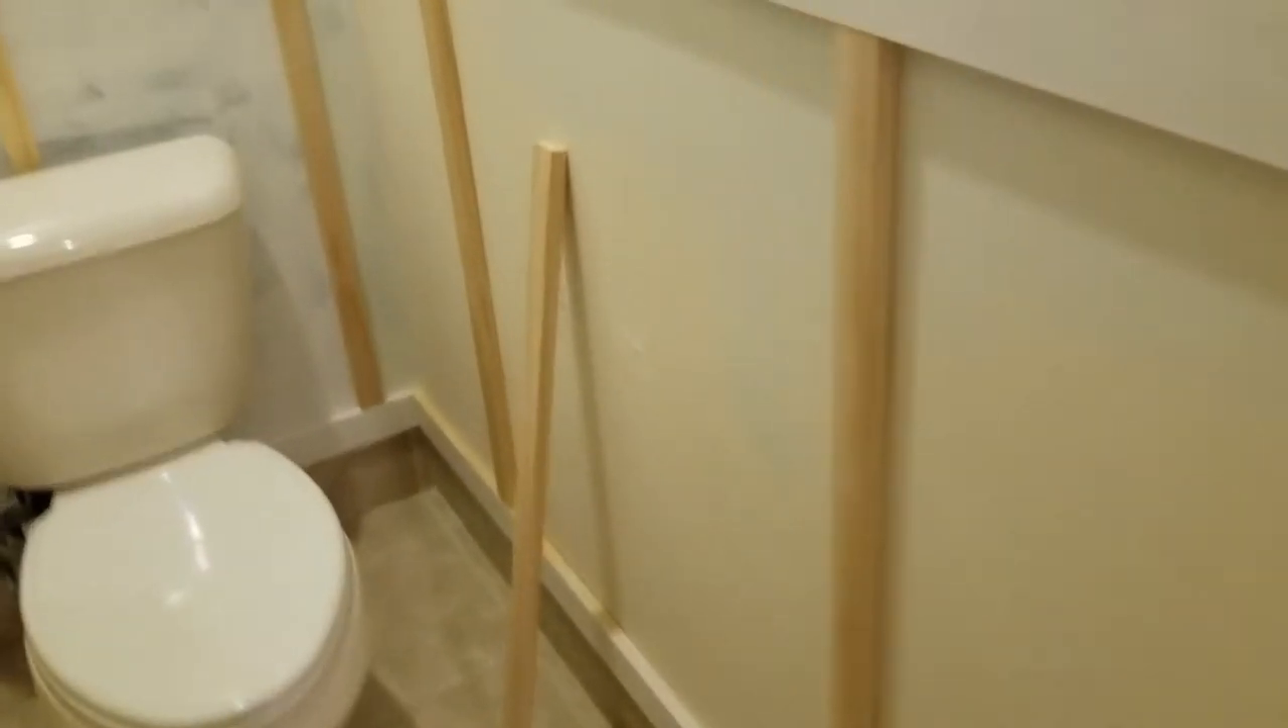I have every board nailed in ready to go except for this one here.